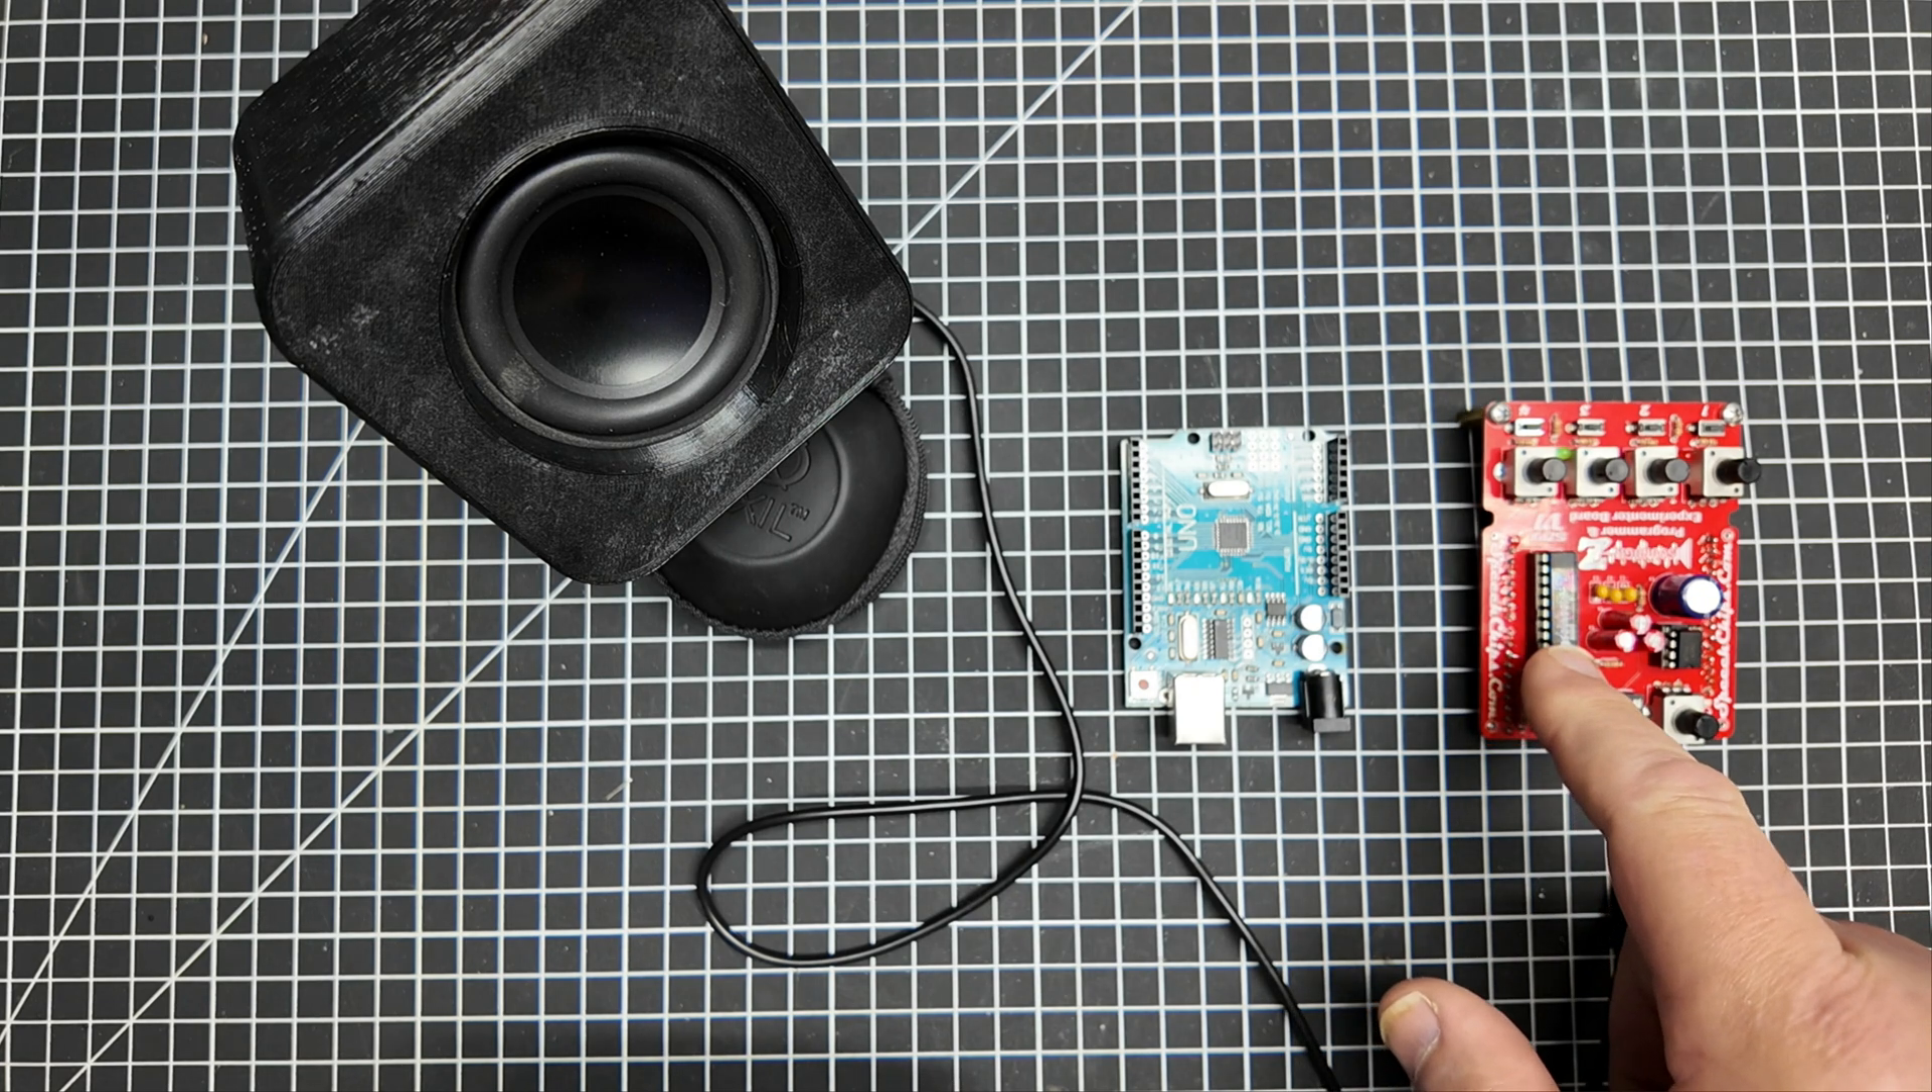Okay so we've got our sound gen z demo board fully assembled populated with a sound gen z chip and it also has a little audio amplifier on board as well and some input devices we can use.